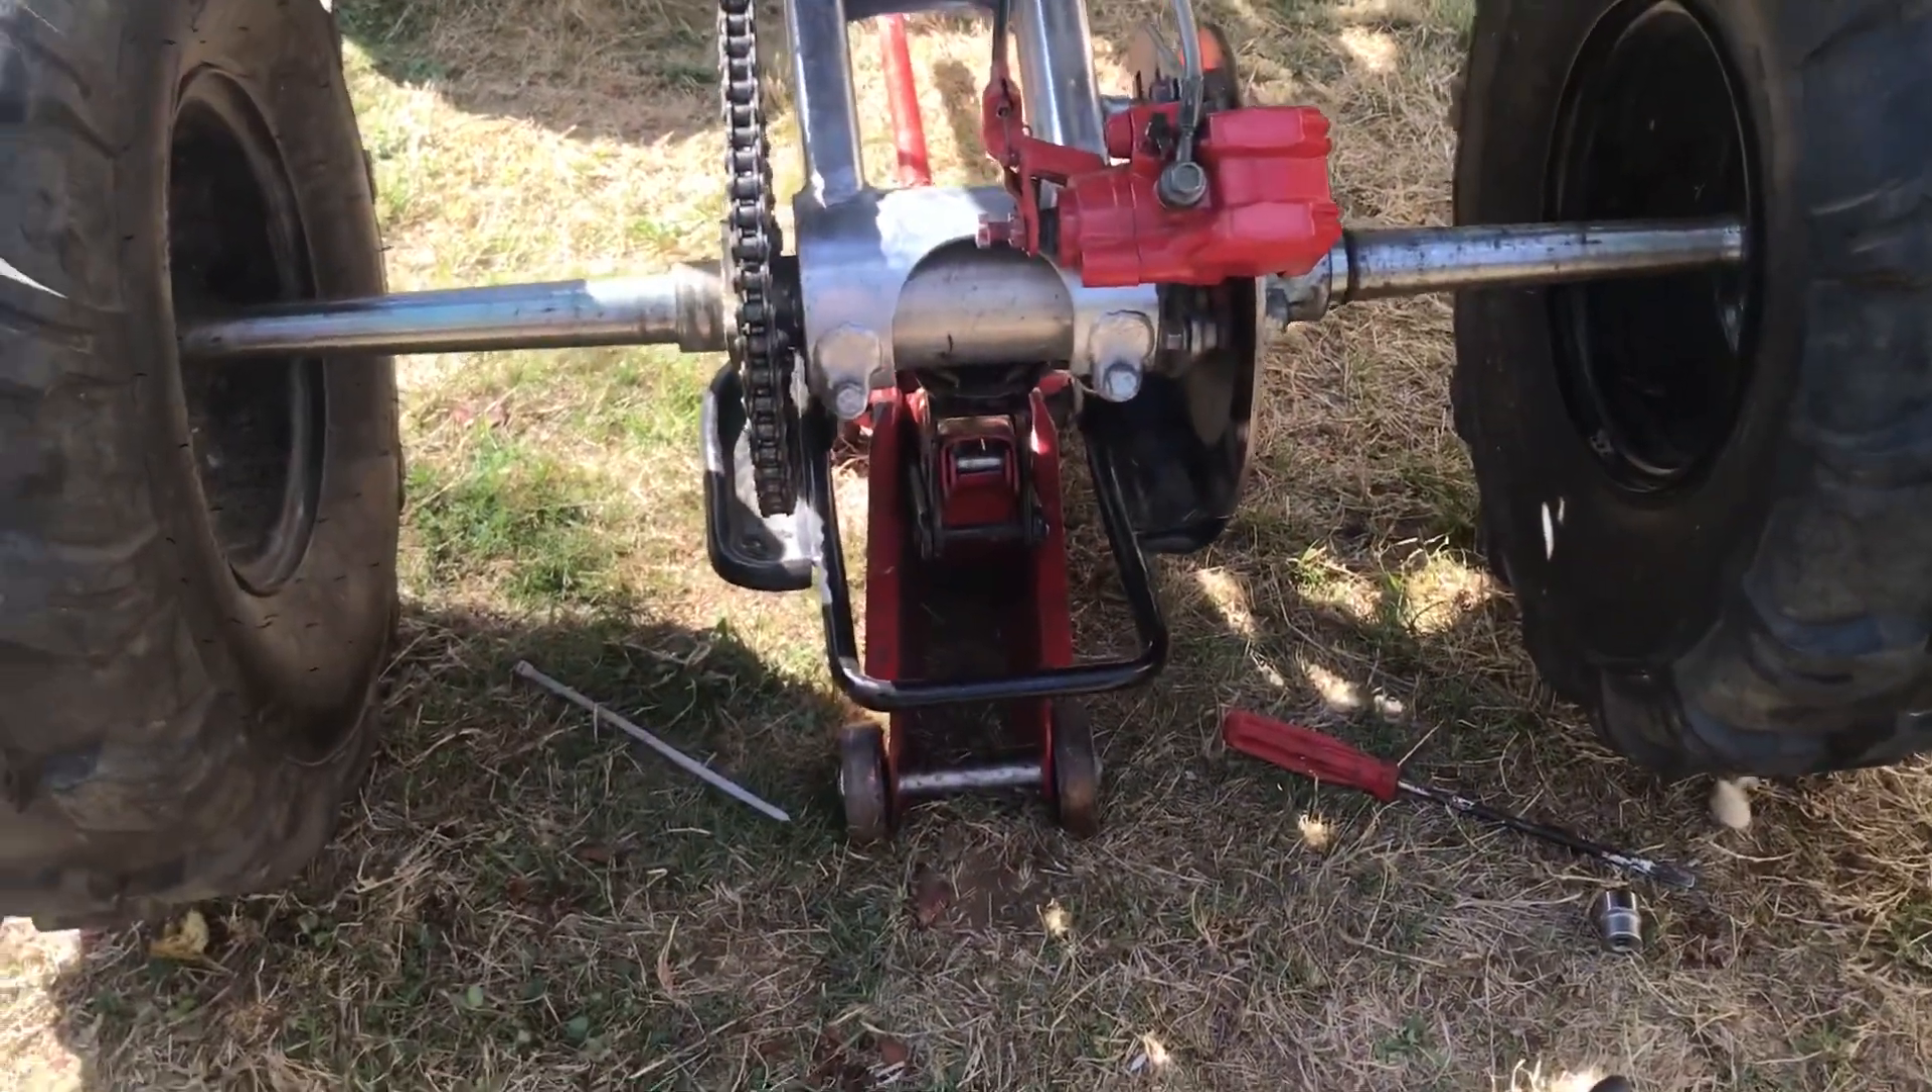Tekerlerimizi taktık her şeyini hallettim. Şimdi hiçbir sorun kalmadı.